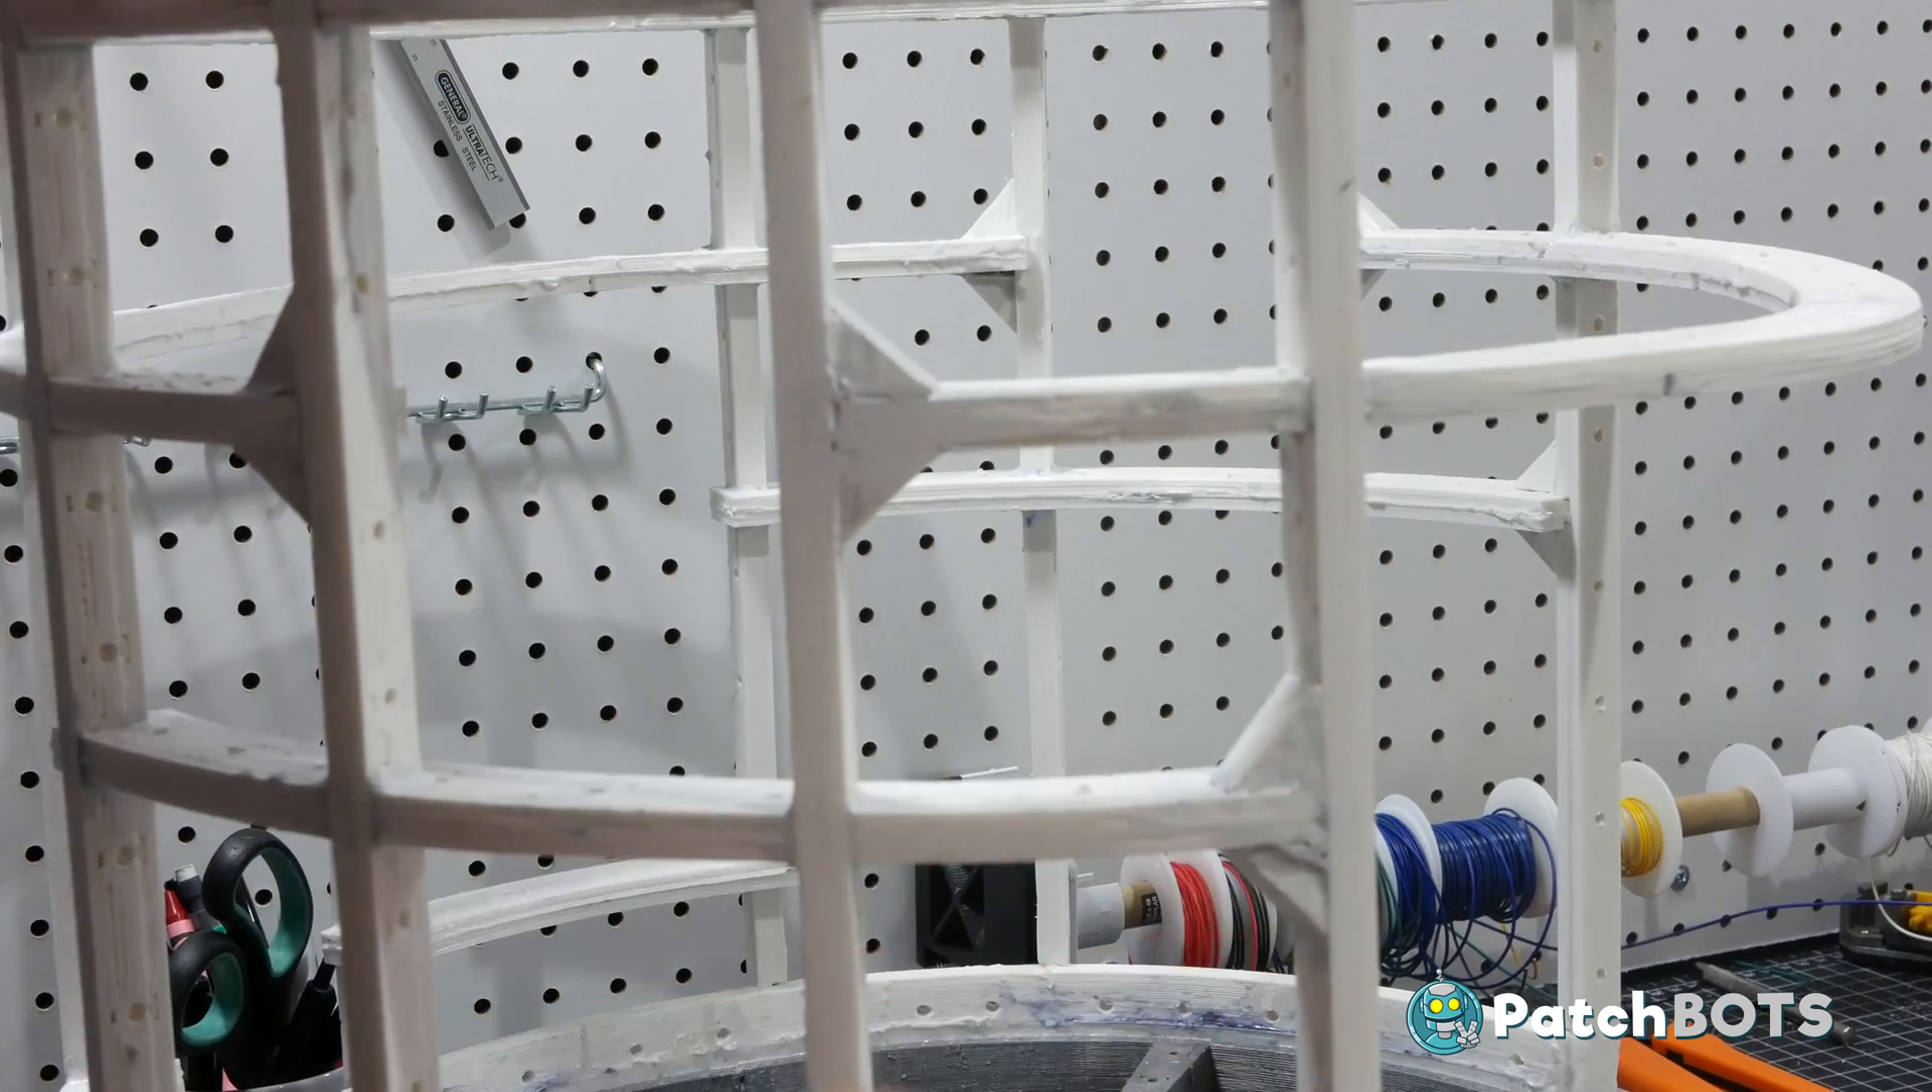I added a few of these triangular pieces at some of the joints to give it some extra substrate to a solvent weld to.